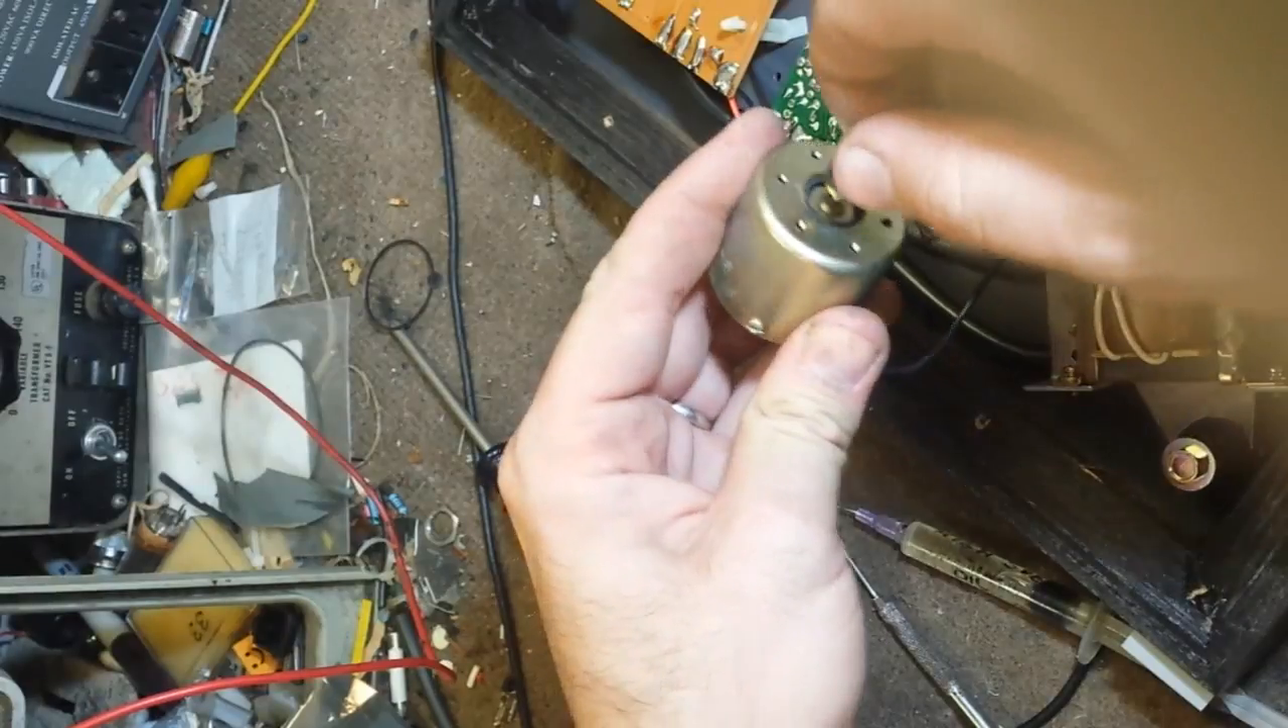Okay, so motor's all back together.